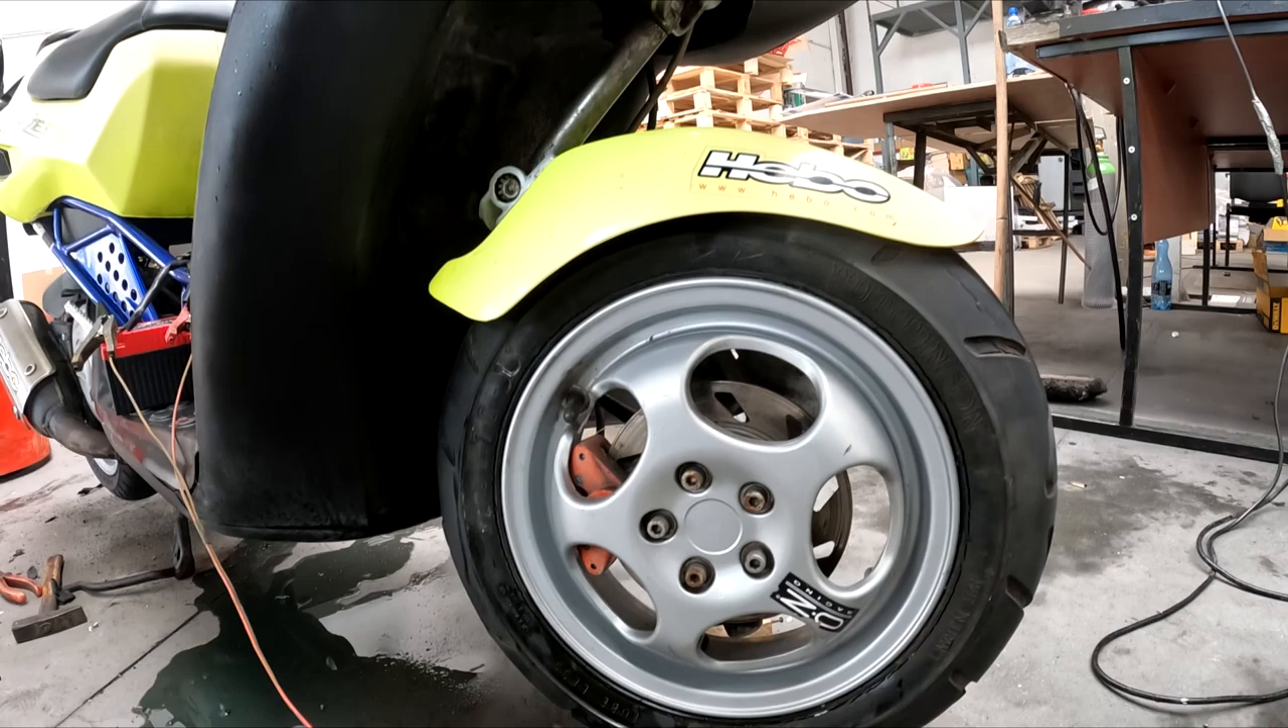A ja w tym czasie założyłem koła. Poczyściłem je.